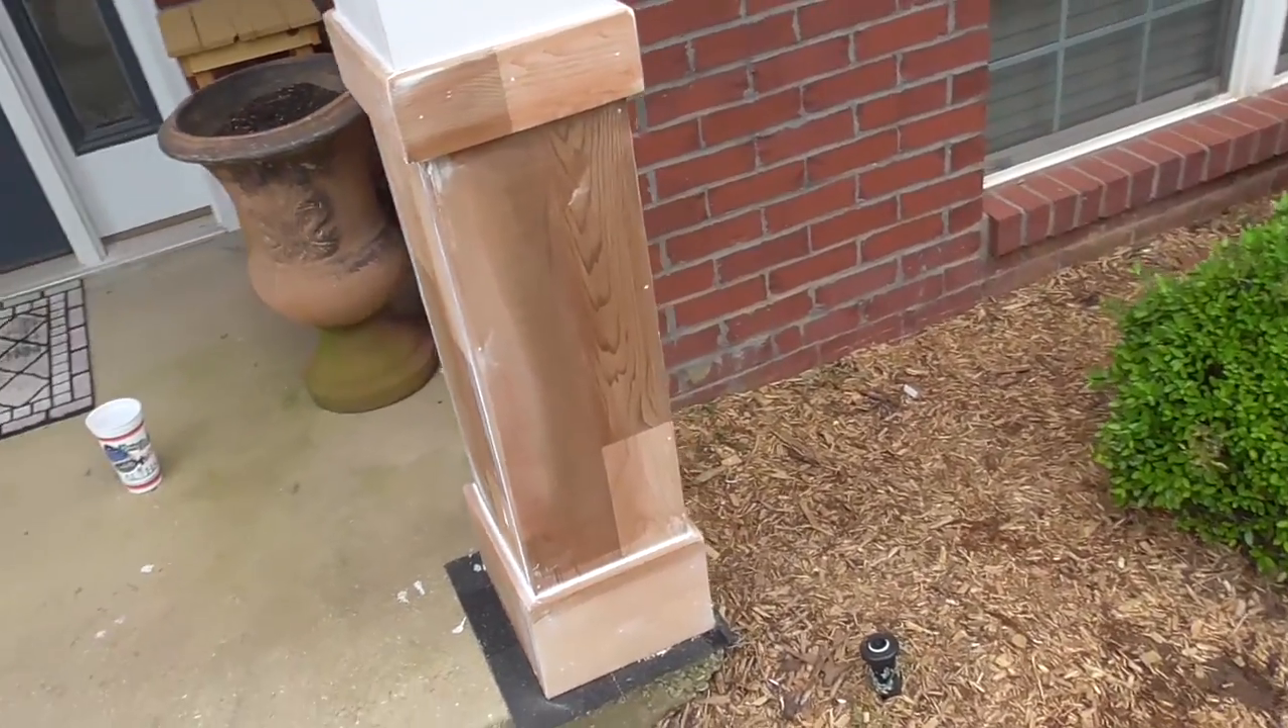Okay got the base molding mounted and it is in place and it is looking good.